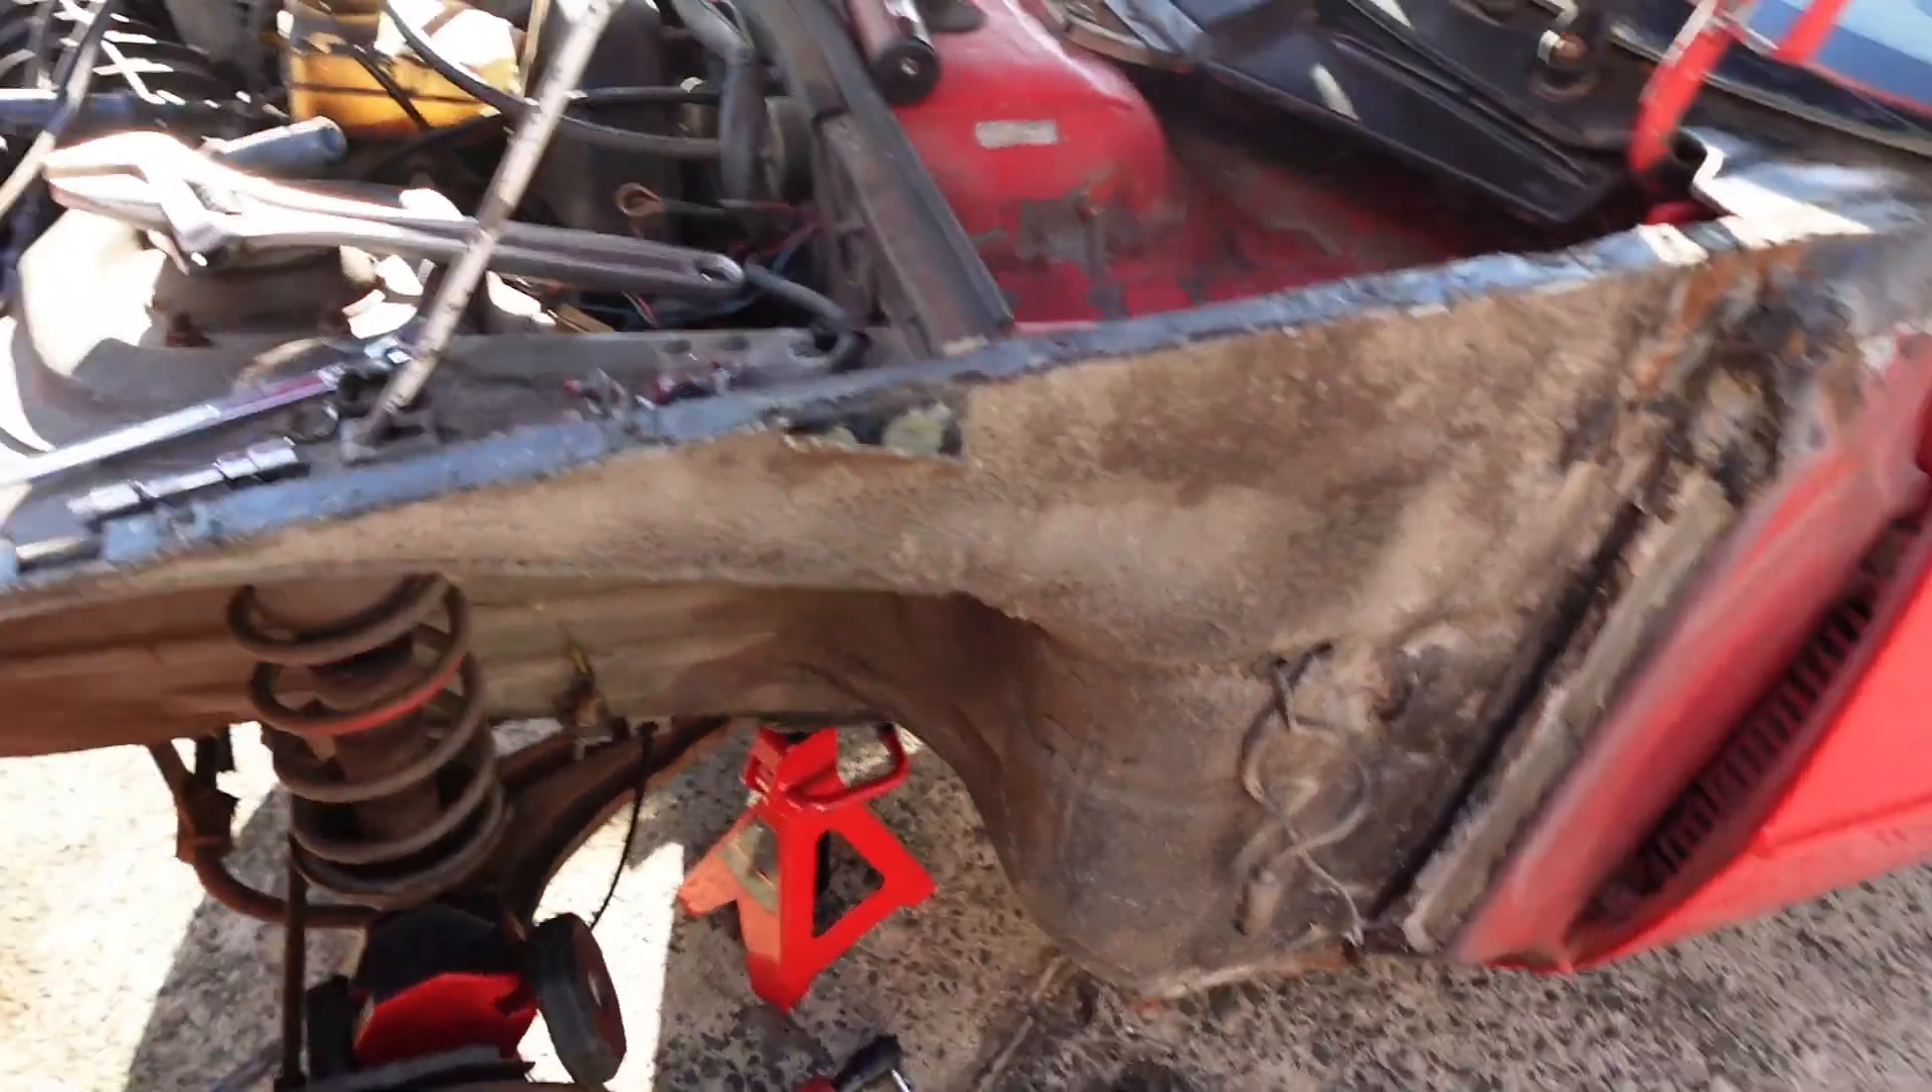Um so i got the fender off.